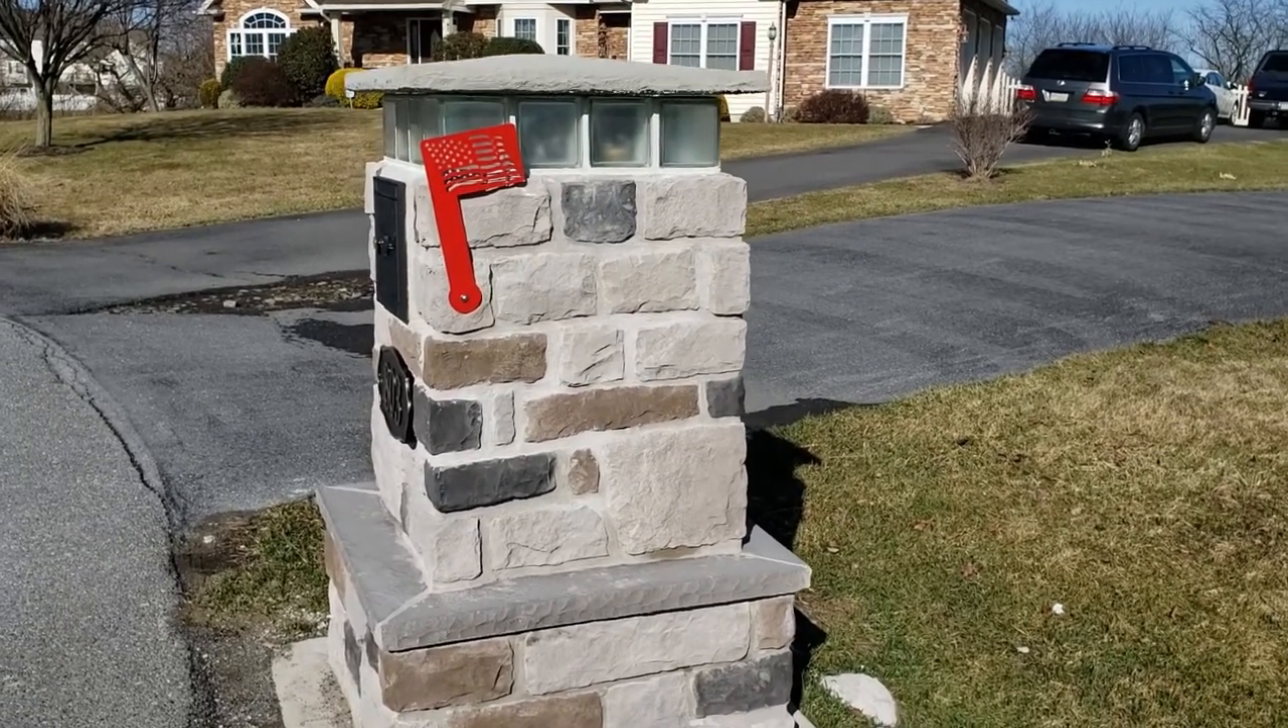The flag's installed and we're sending out some mail here today.